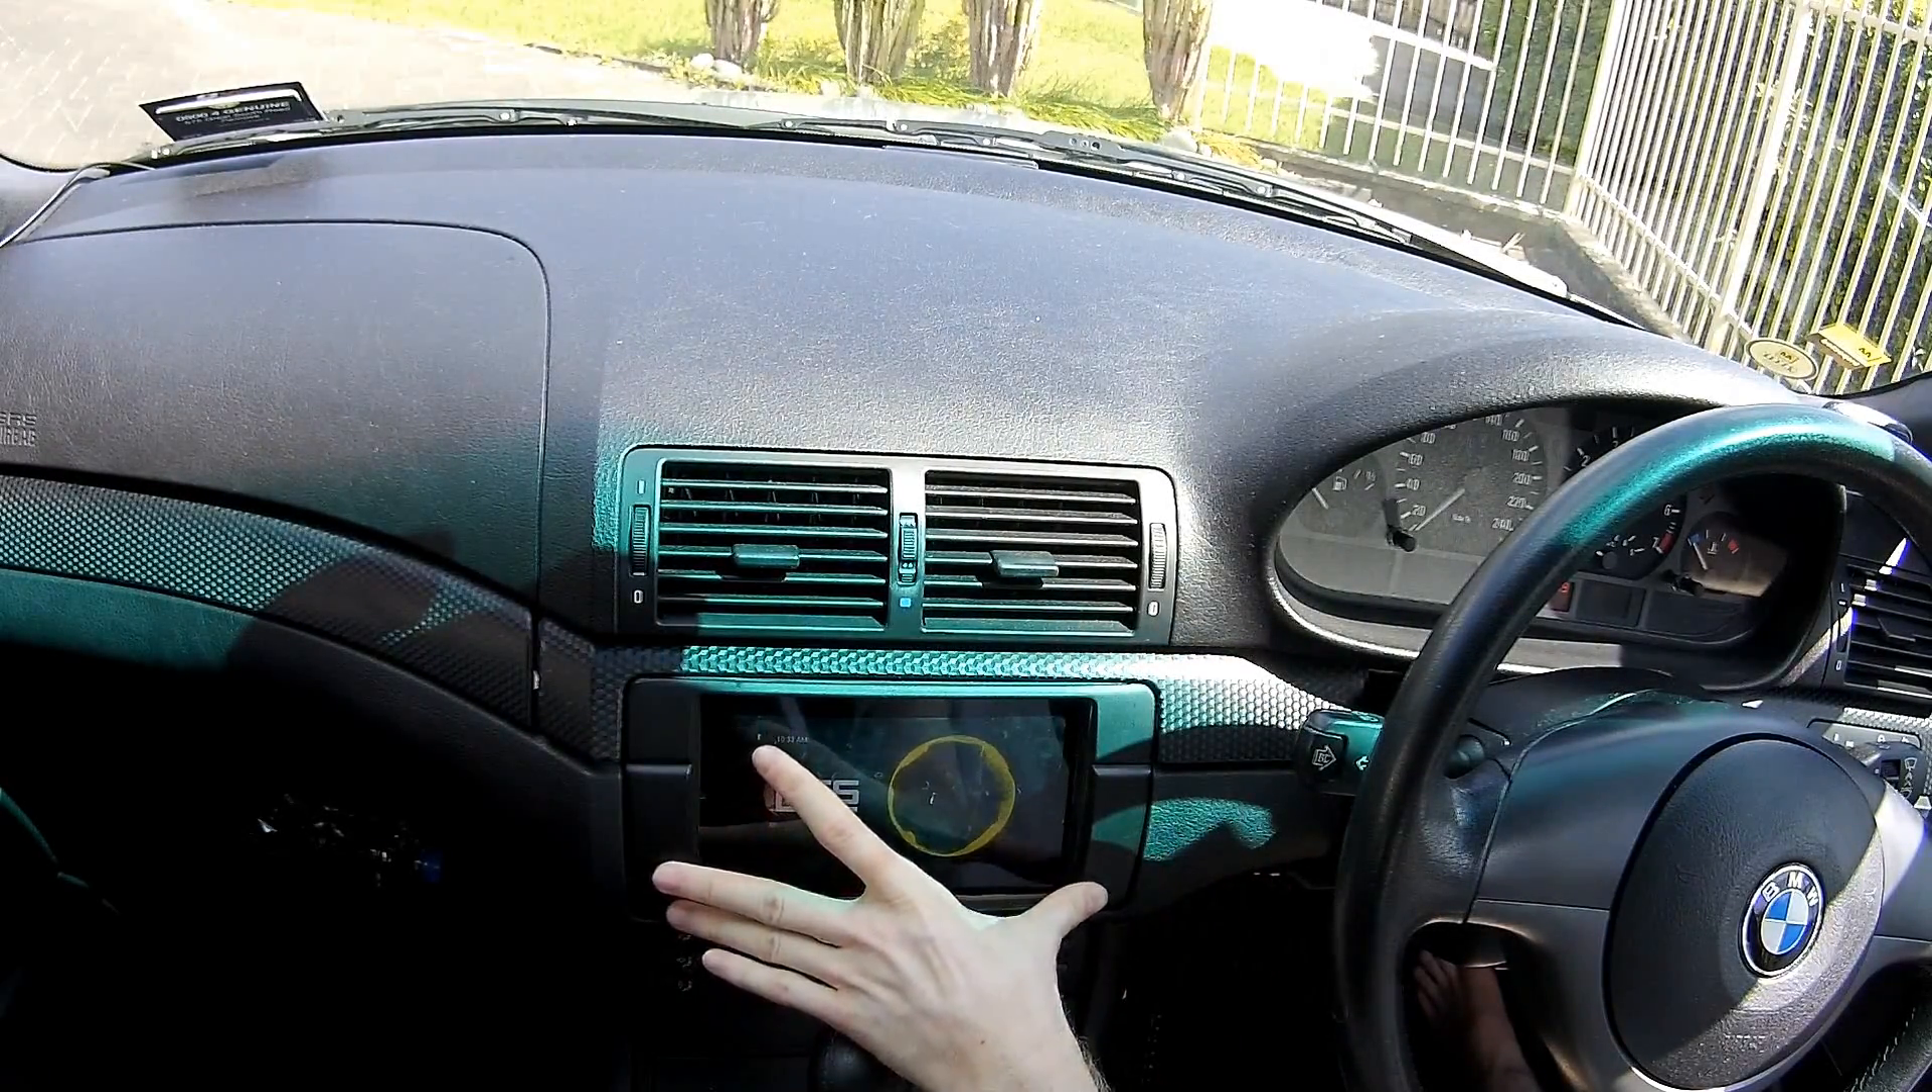So as you can see here's it all set up with the trim on the car with the tablet in its bezel and sitting in its spot.